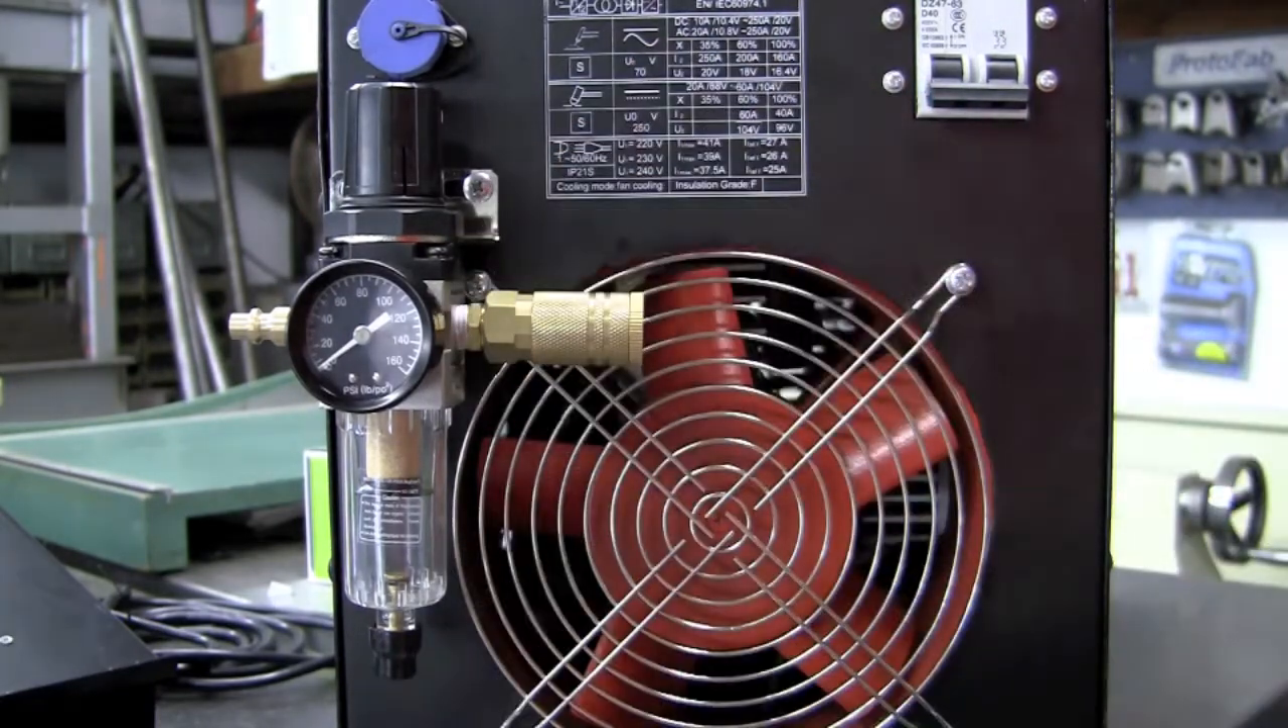I've installed the female quick disconnect on the output side of the regulator instead of the standard push lock.